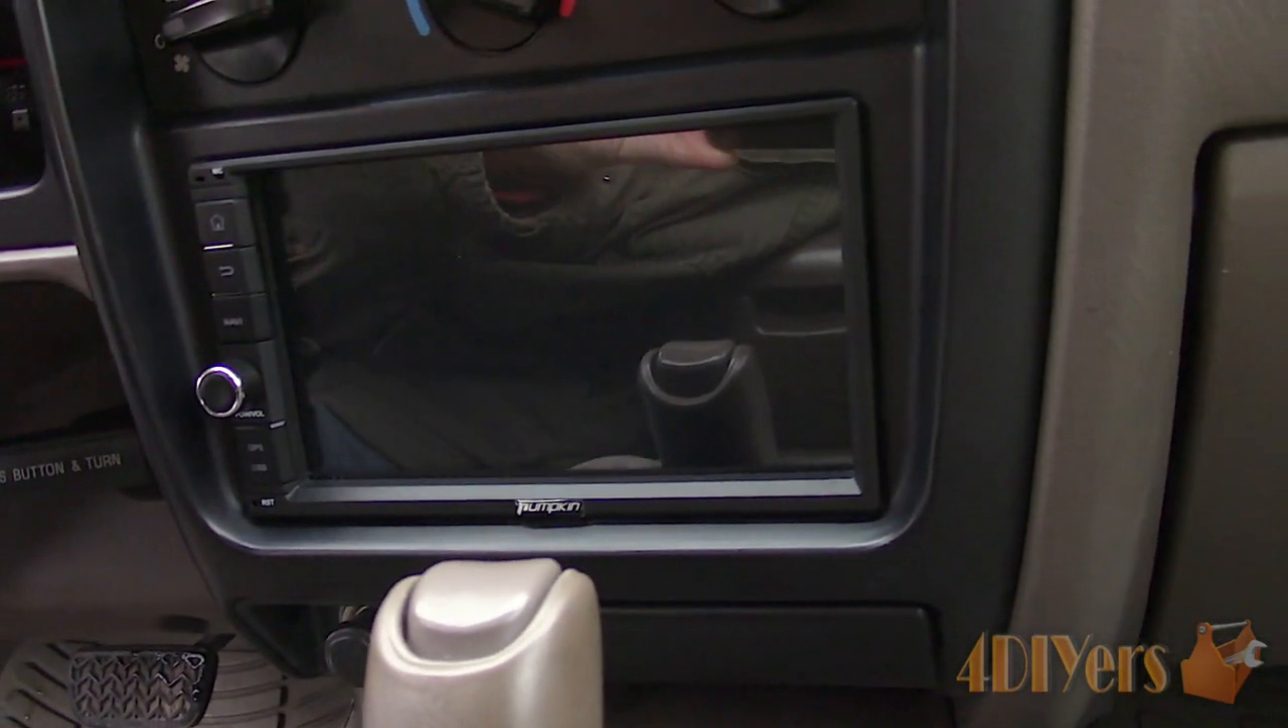Once done, here you can see how the head unit sits in the dashboard. There is a tight fit all the way around the perimeter of the unit. No need for any bracket adjustments.